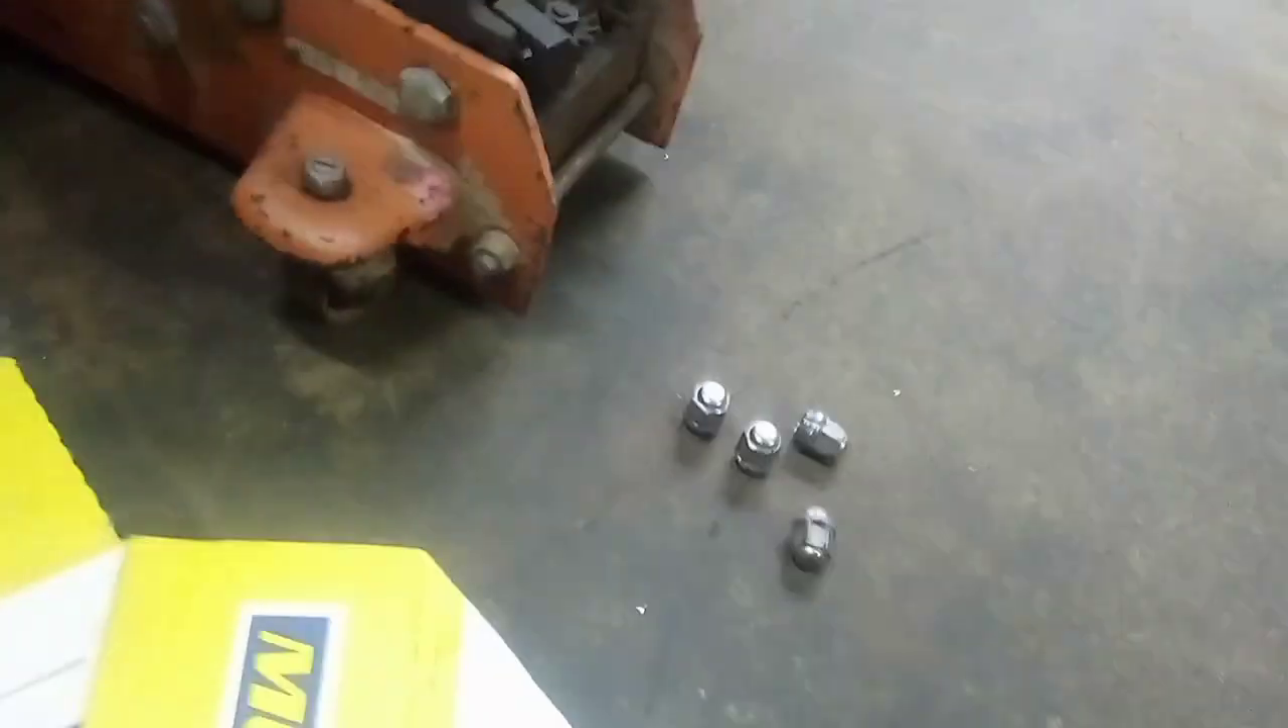See, I got the lug nuts off.